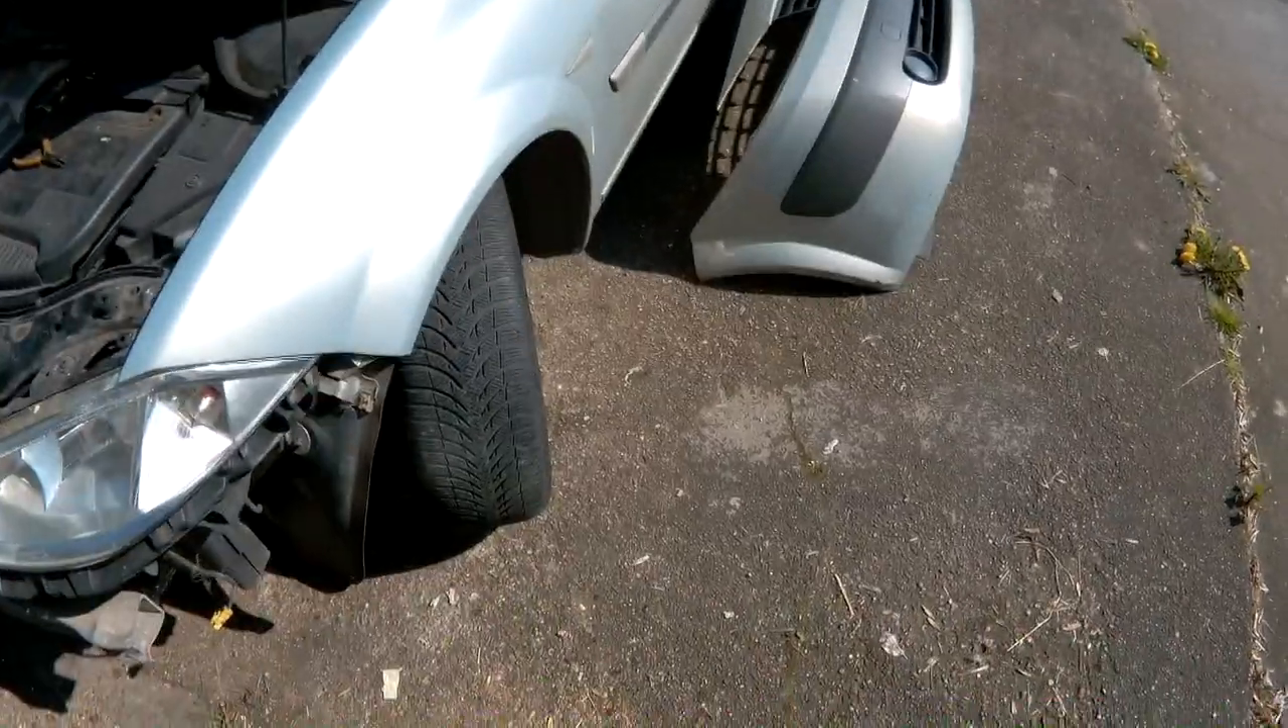The bumper's now off. The front of the car exposed.